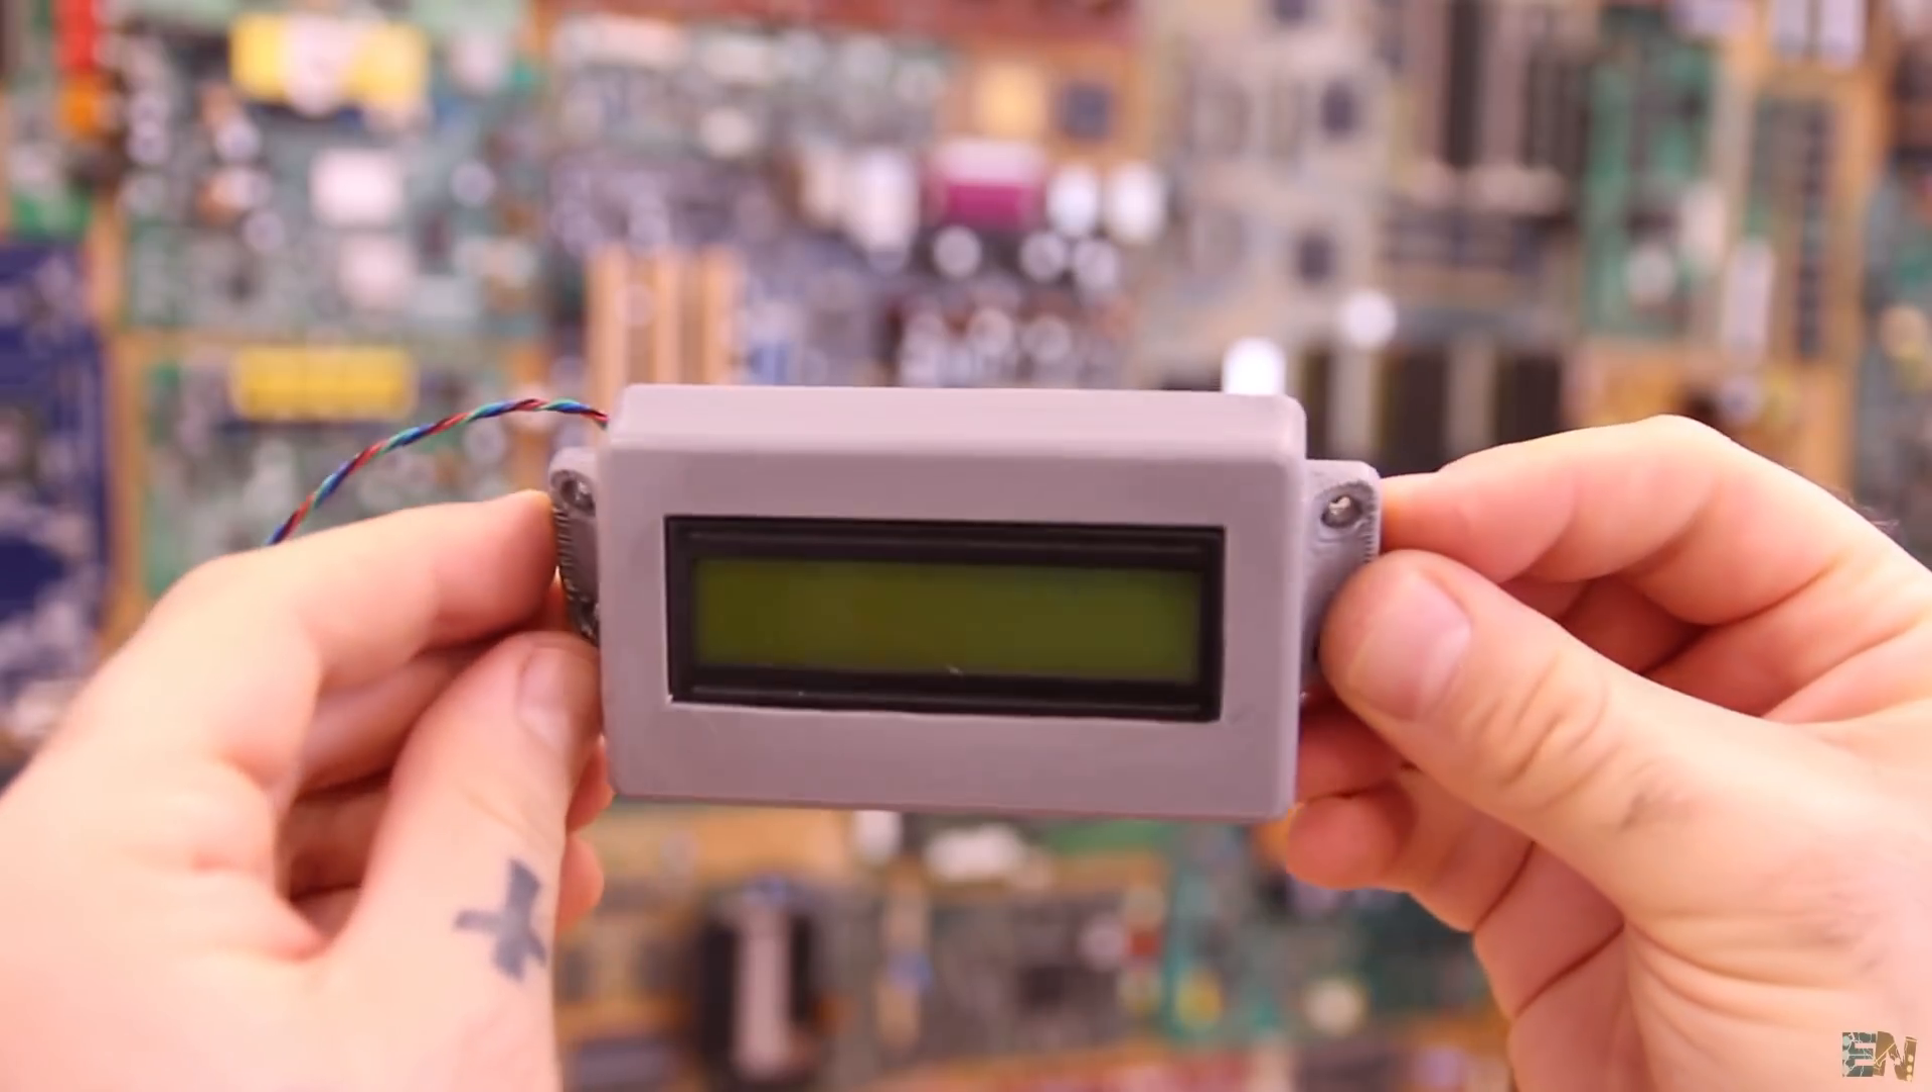Luego imprimí en 3D esta carcasa y coloqué la pantalla LCD en el interior con tornillos.